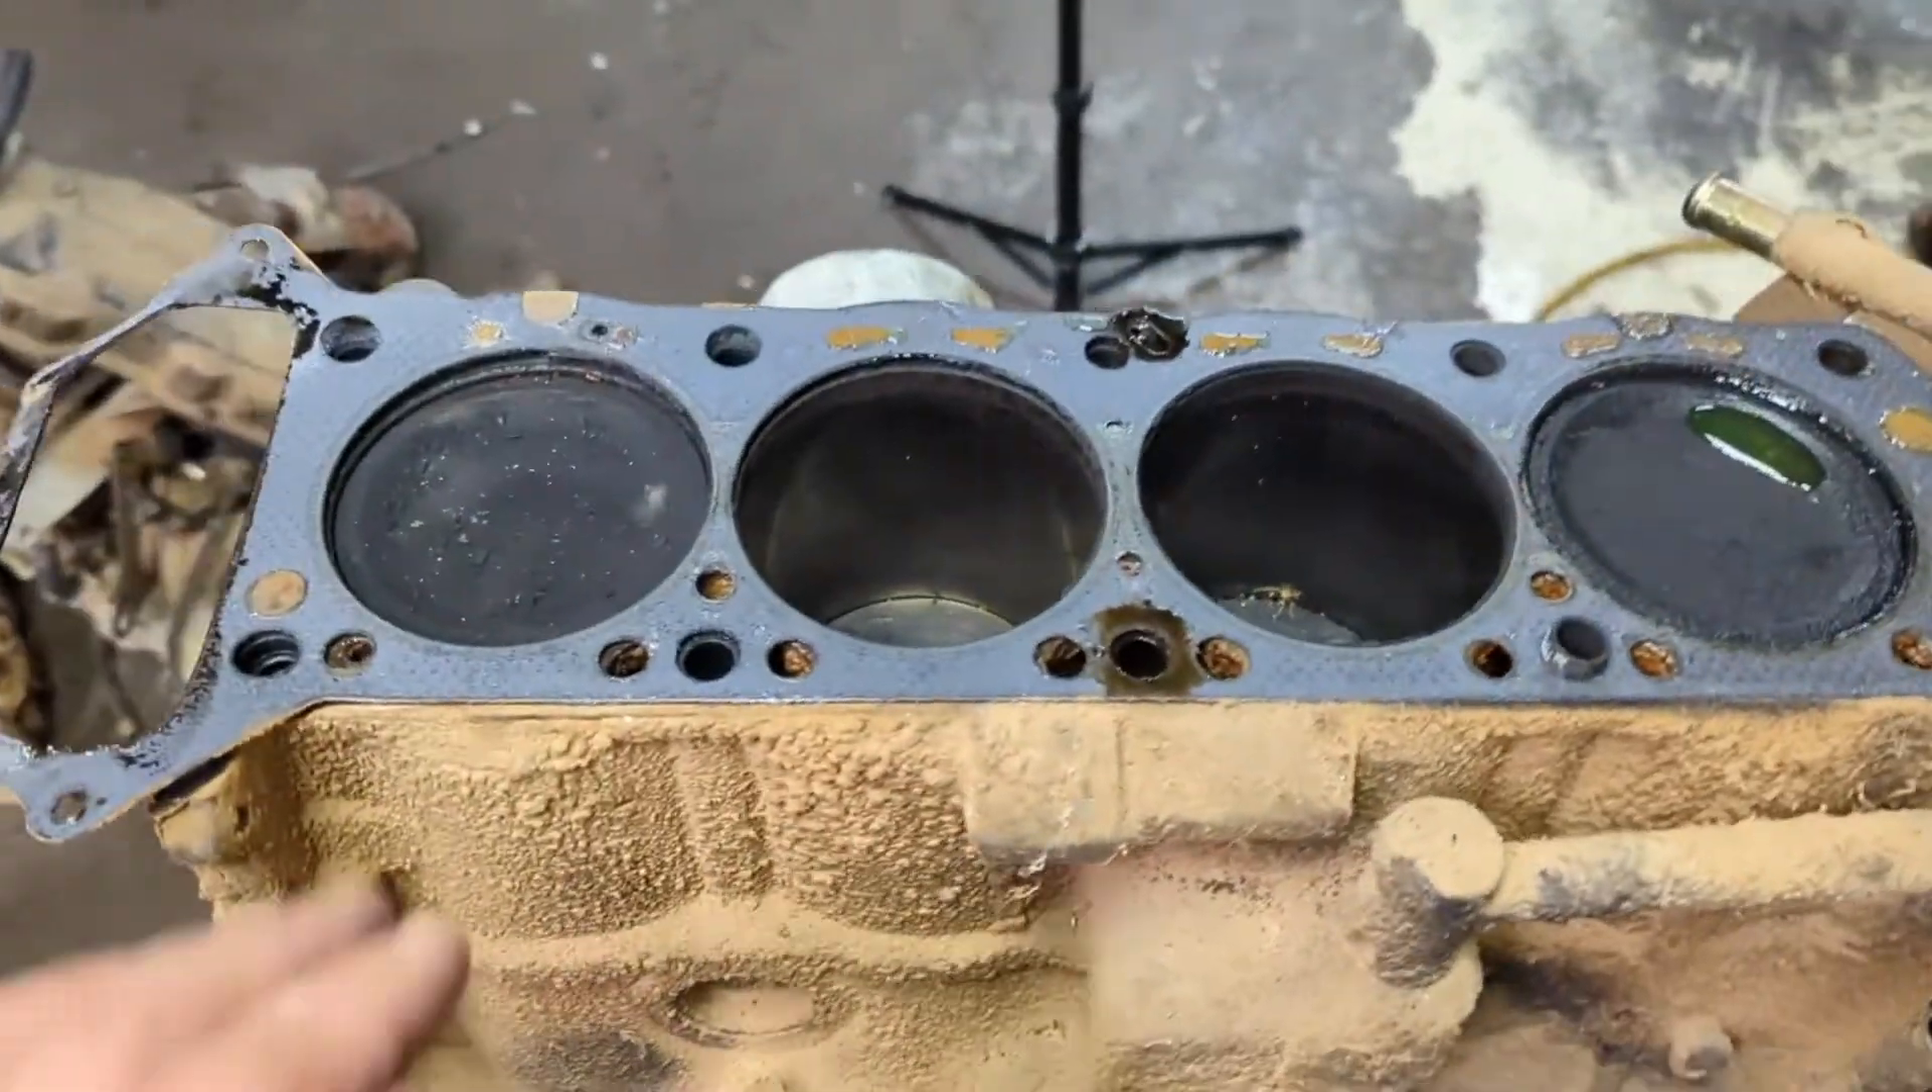Alright, so we got the head off.